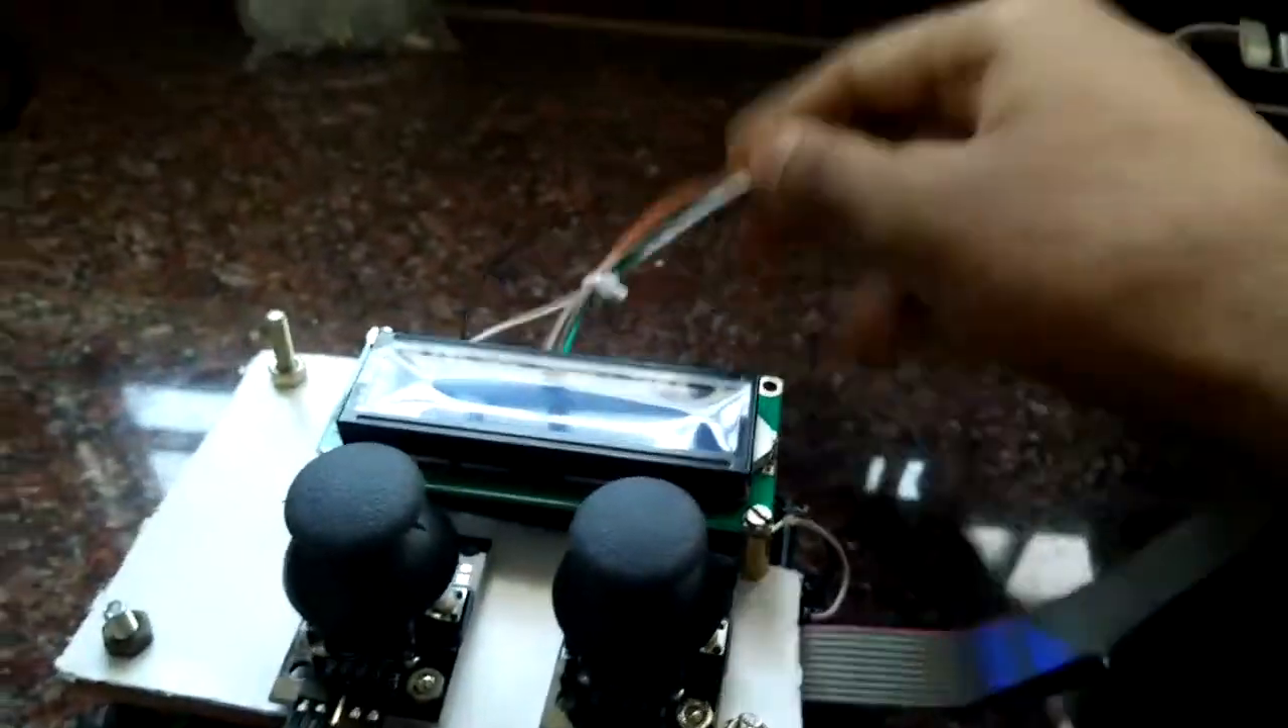I just need to tuck in these wires.